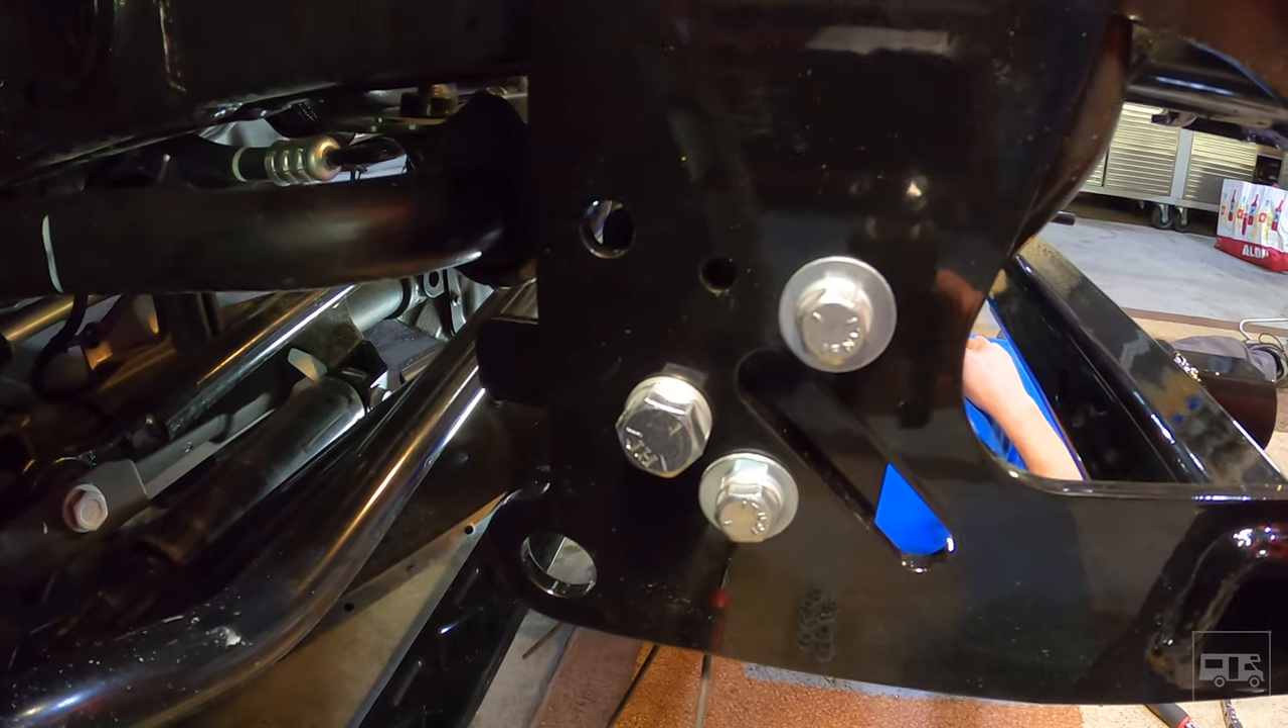These three bolts down here all line up with with existing holes and then there's a spacer plate which is the tab sticks out the back and that goes in there.